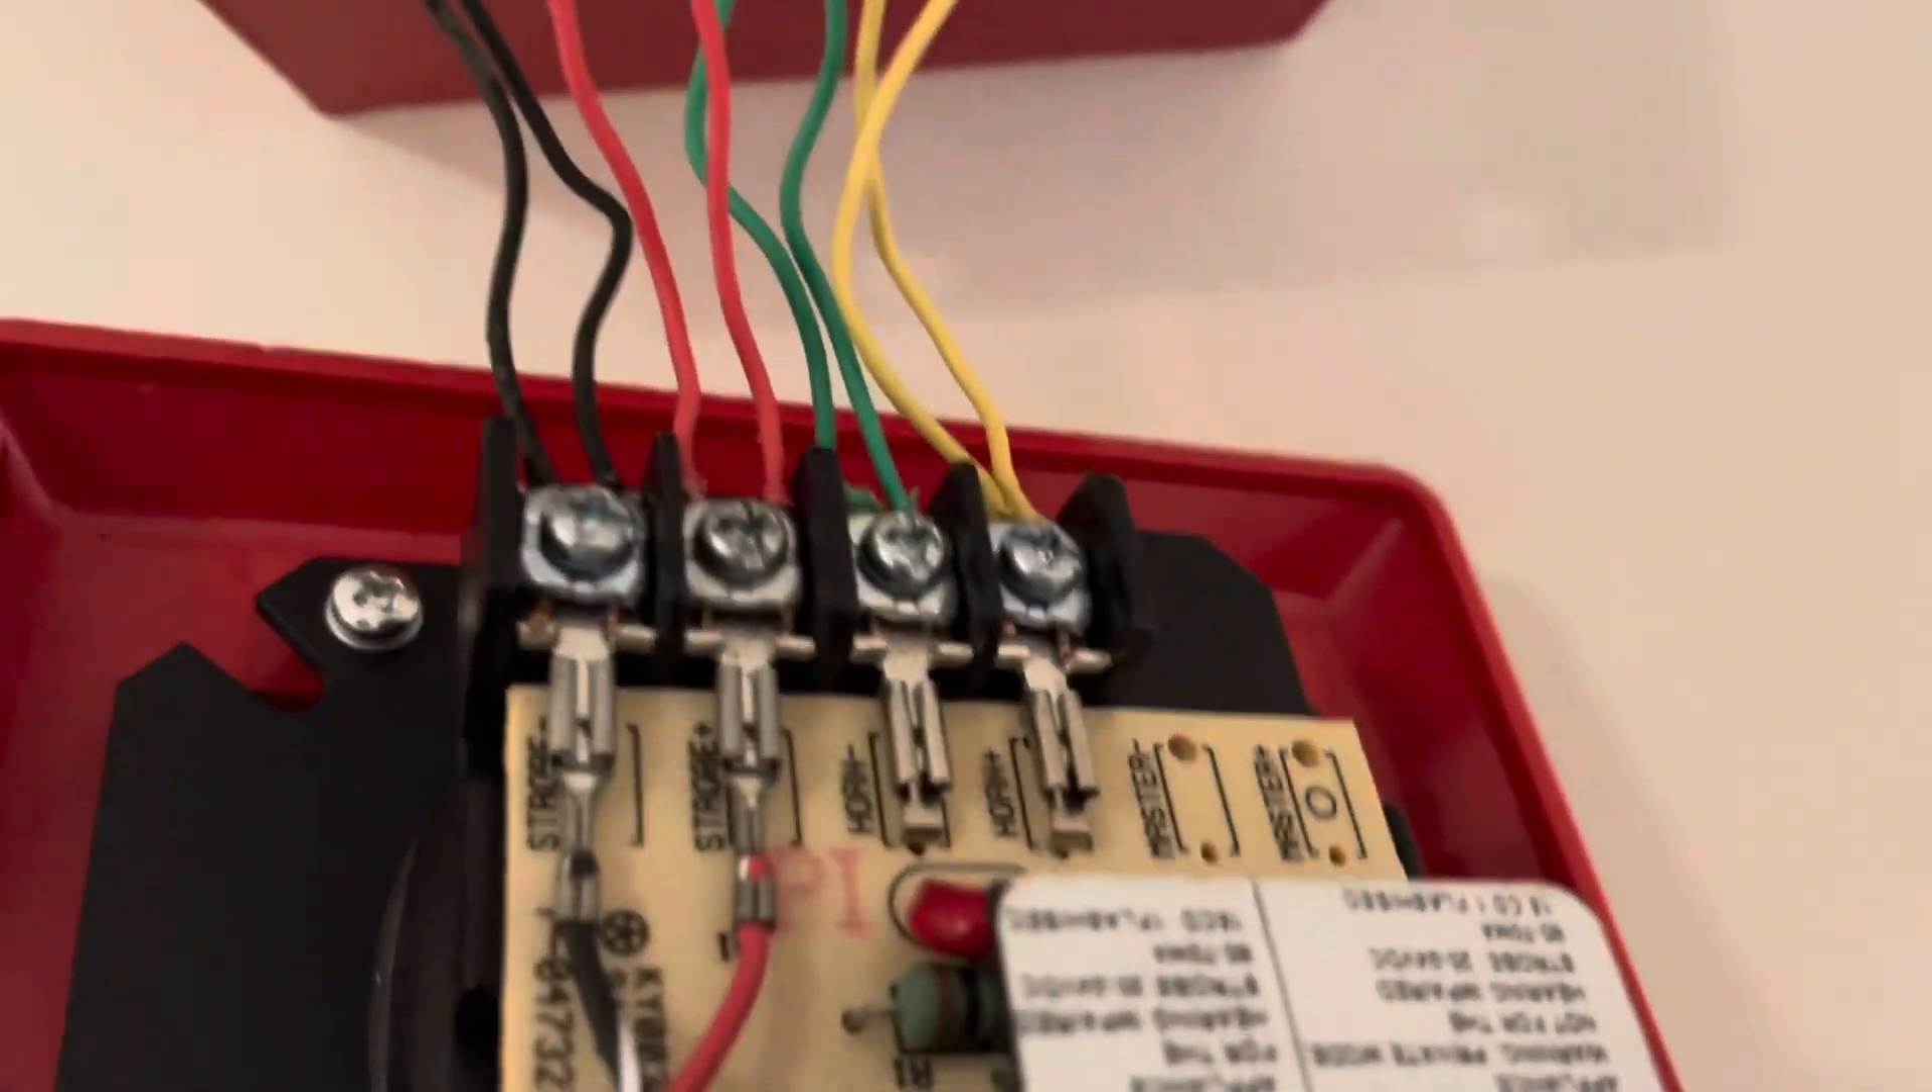There we go the wiring is complete you can see we have the polarity correct and everything.